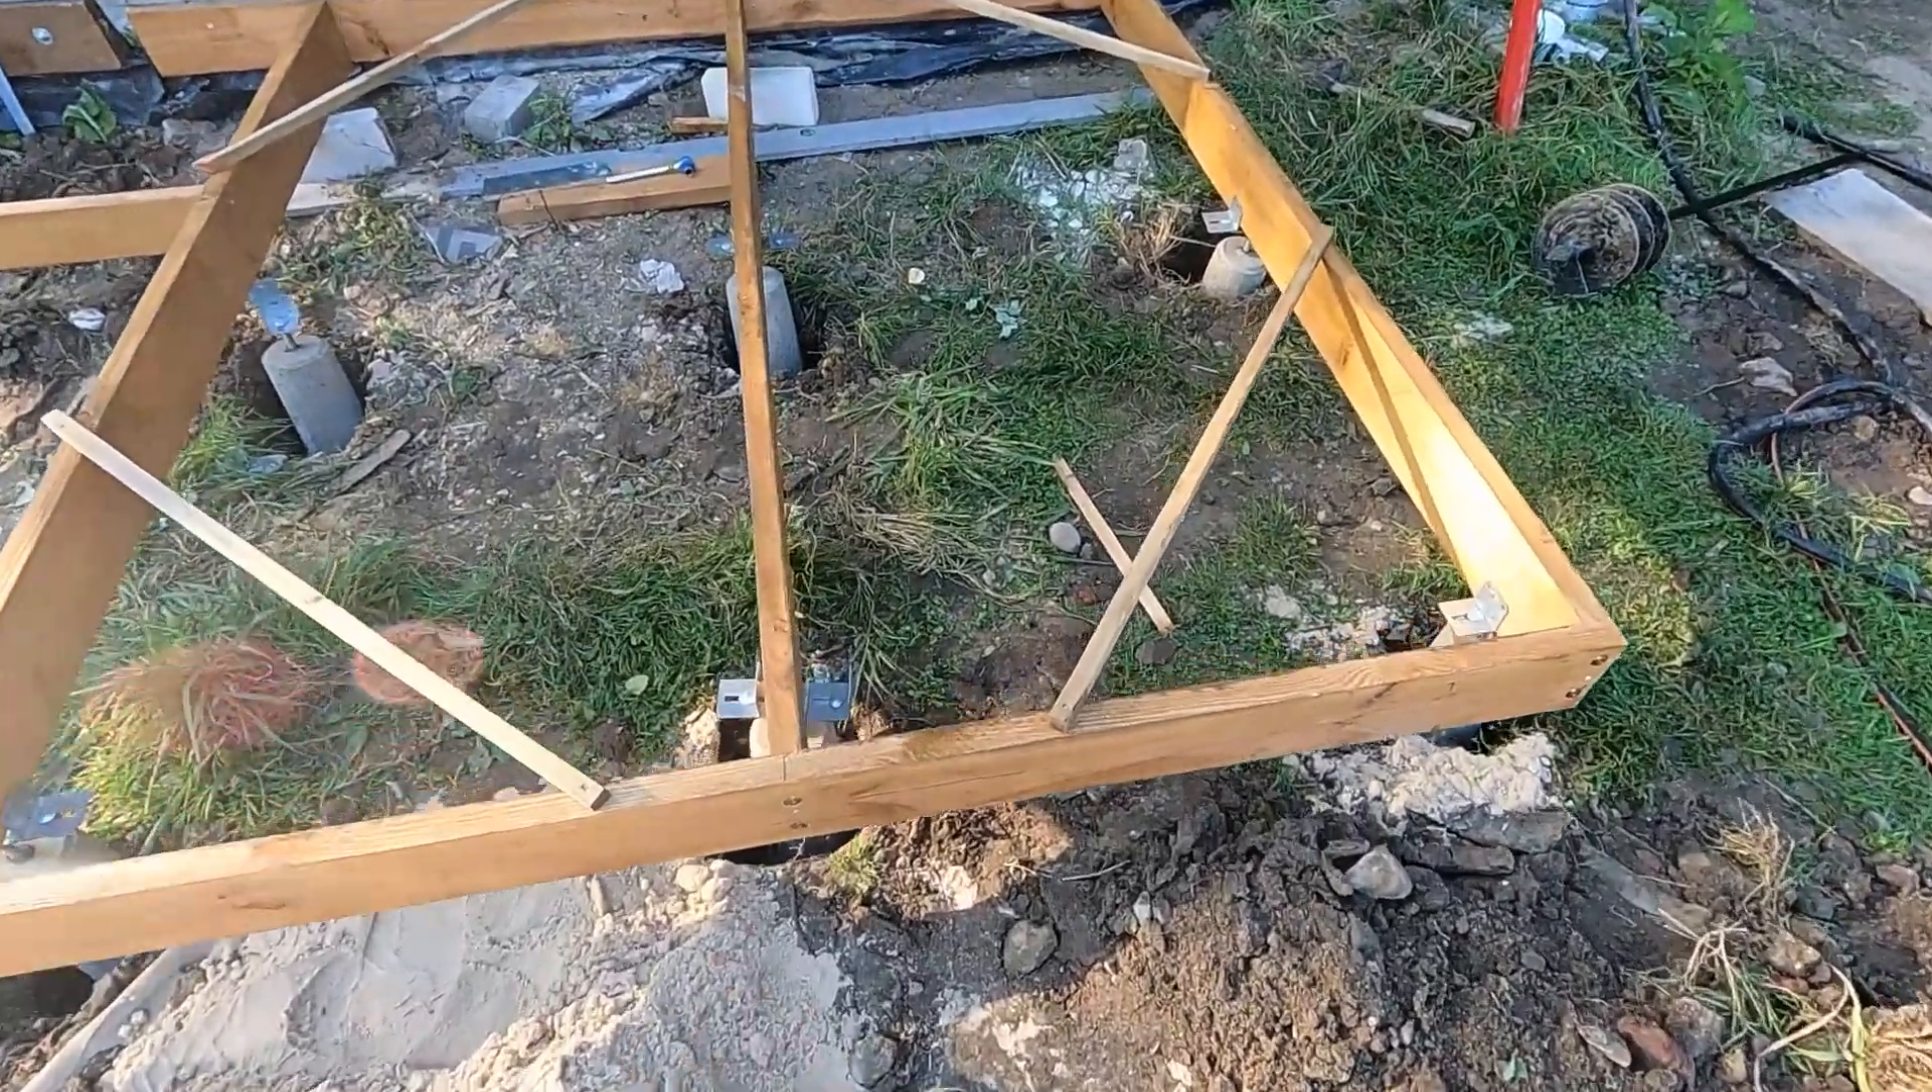Wstępnie ustawiliśmy ramkę na kotwach ale to tylko tak bardzo wstępnie.